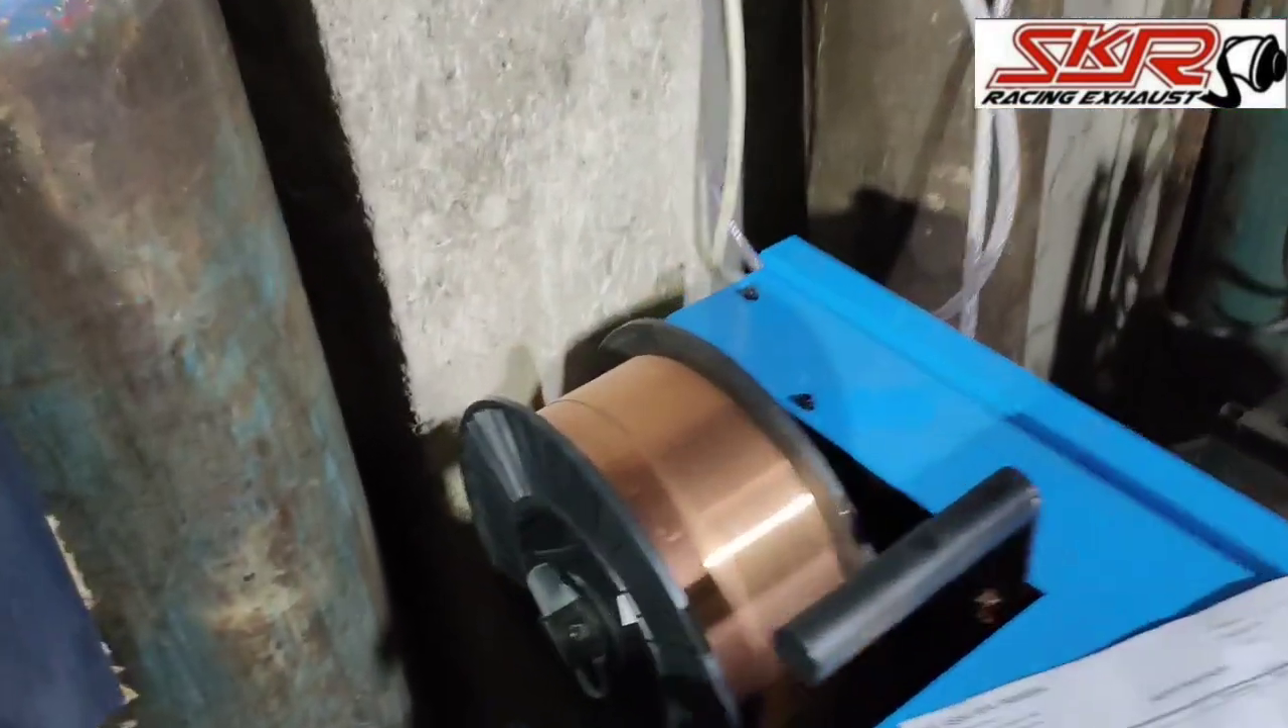Jadi Ini udah Di hidupin Dan udah Terpasang Untuk Kawat CO nya Seperti ini.